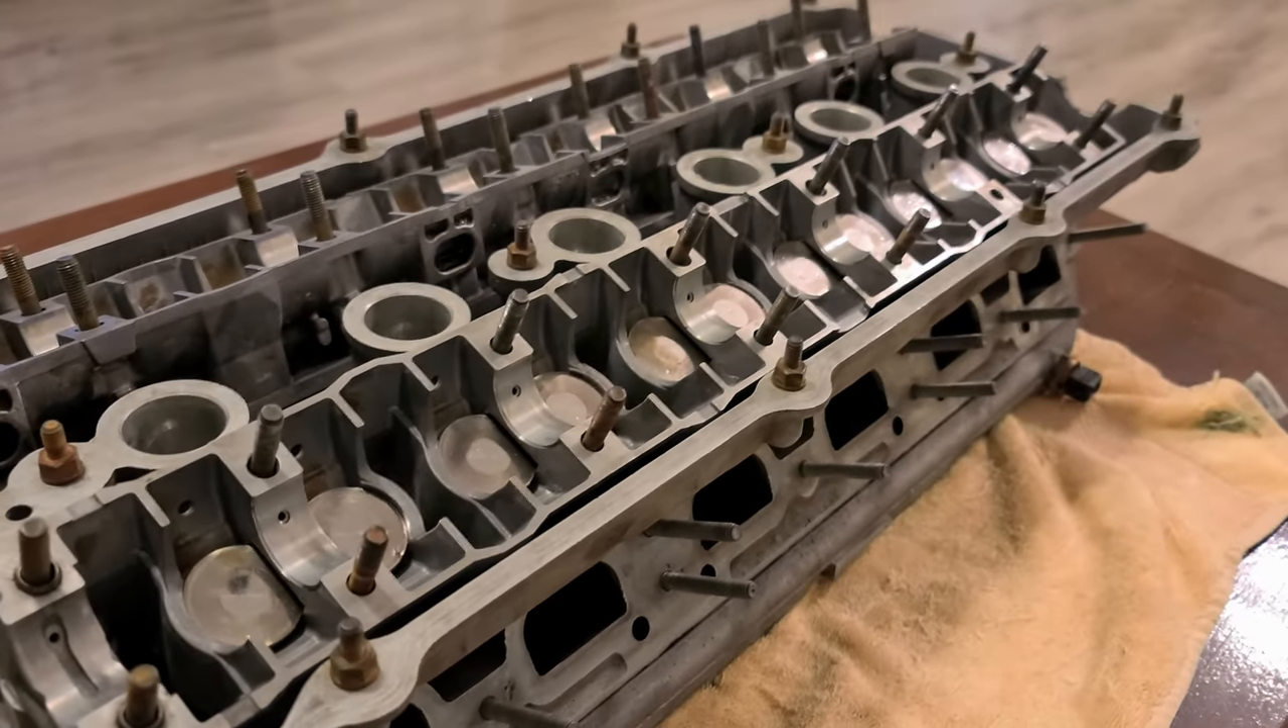The head is done everything except the camshaft.